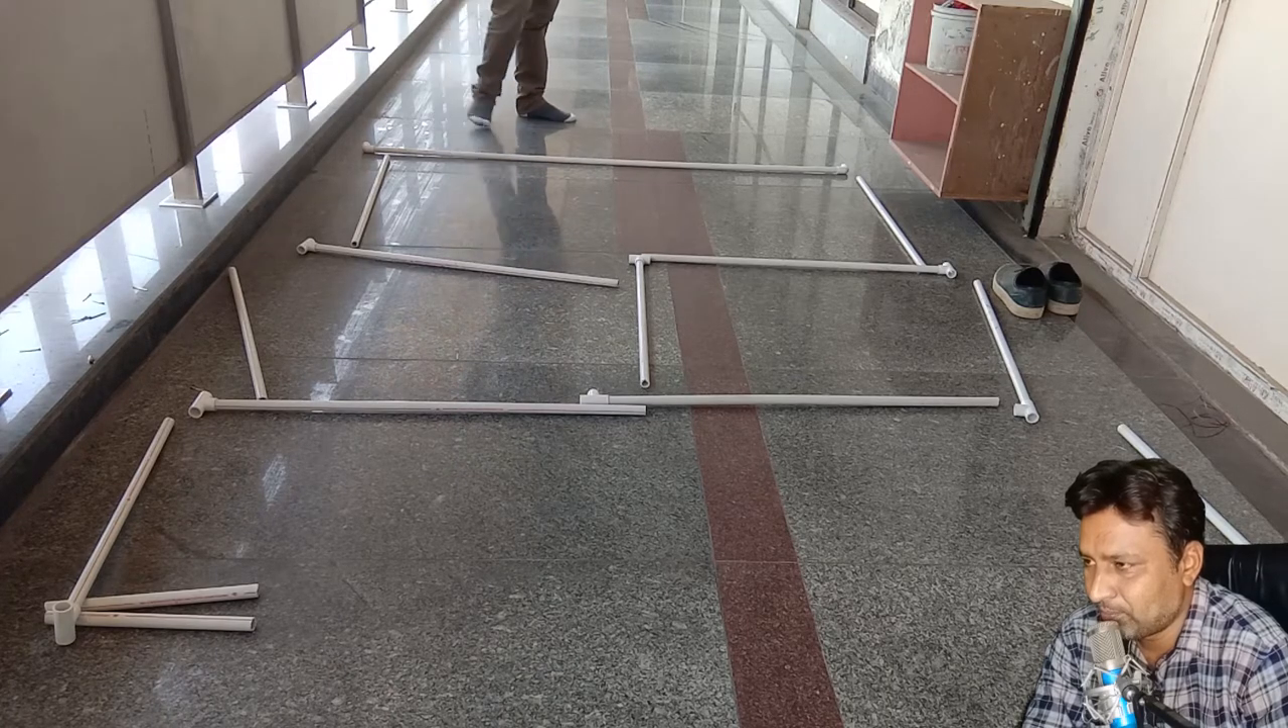मैंने पूरा पहले जोईंट नहीं किया है पहले सब पाइप सेट कर दी।